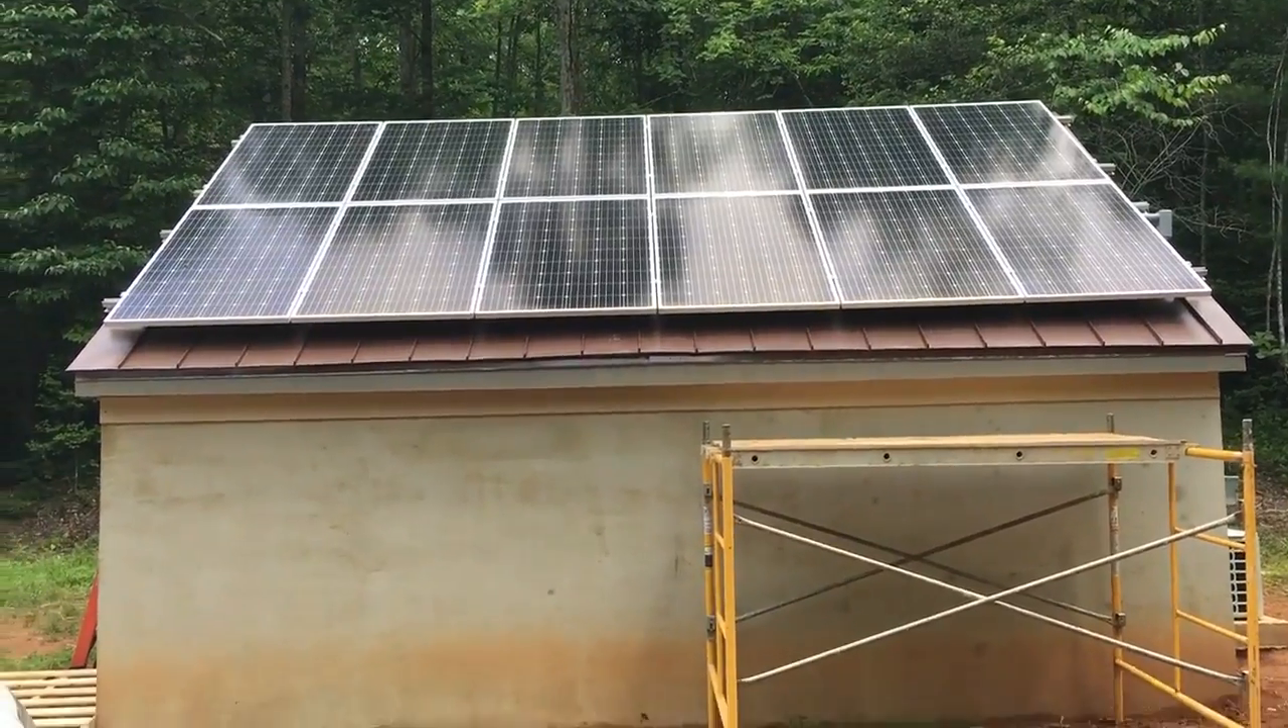So all 12 of the 295 panels are up.